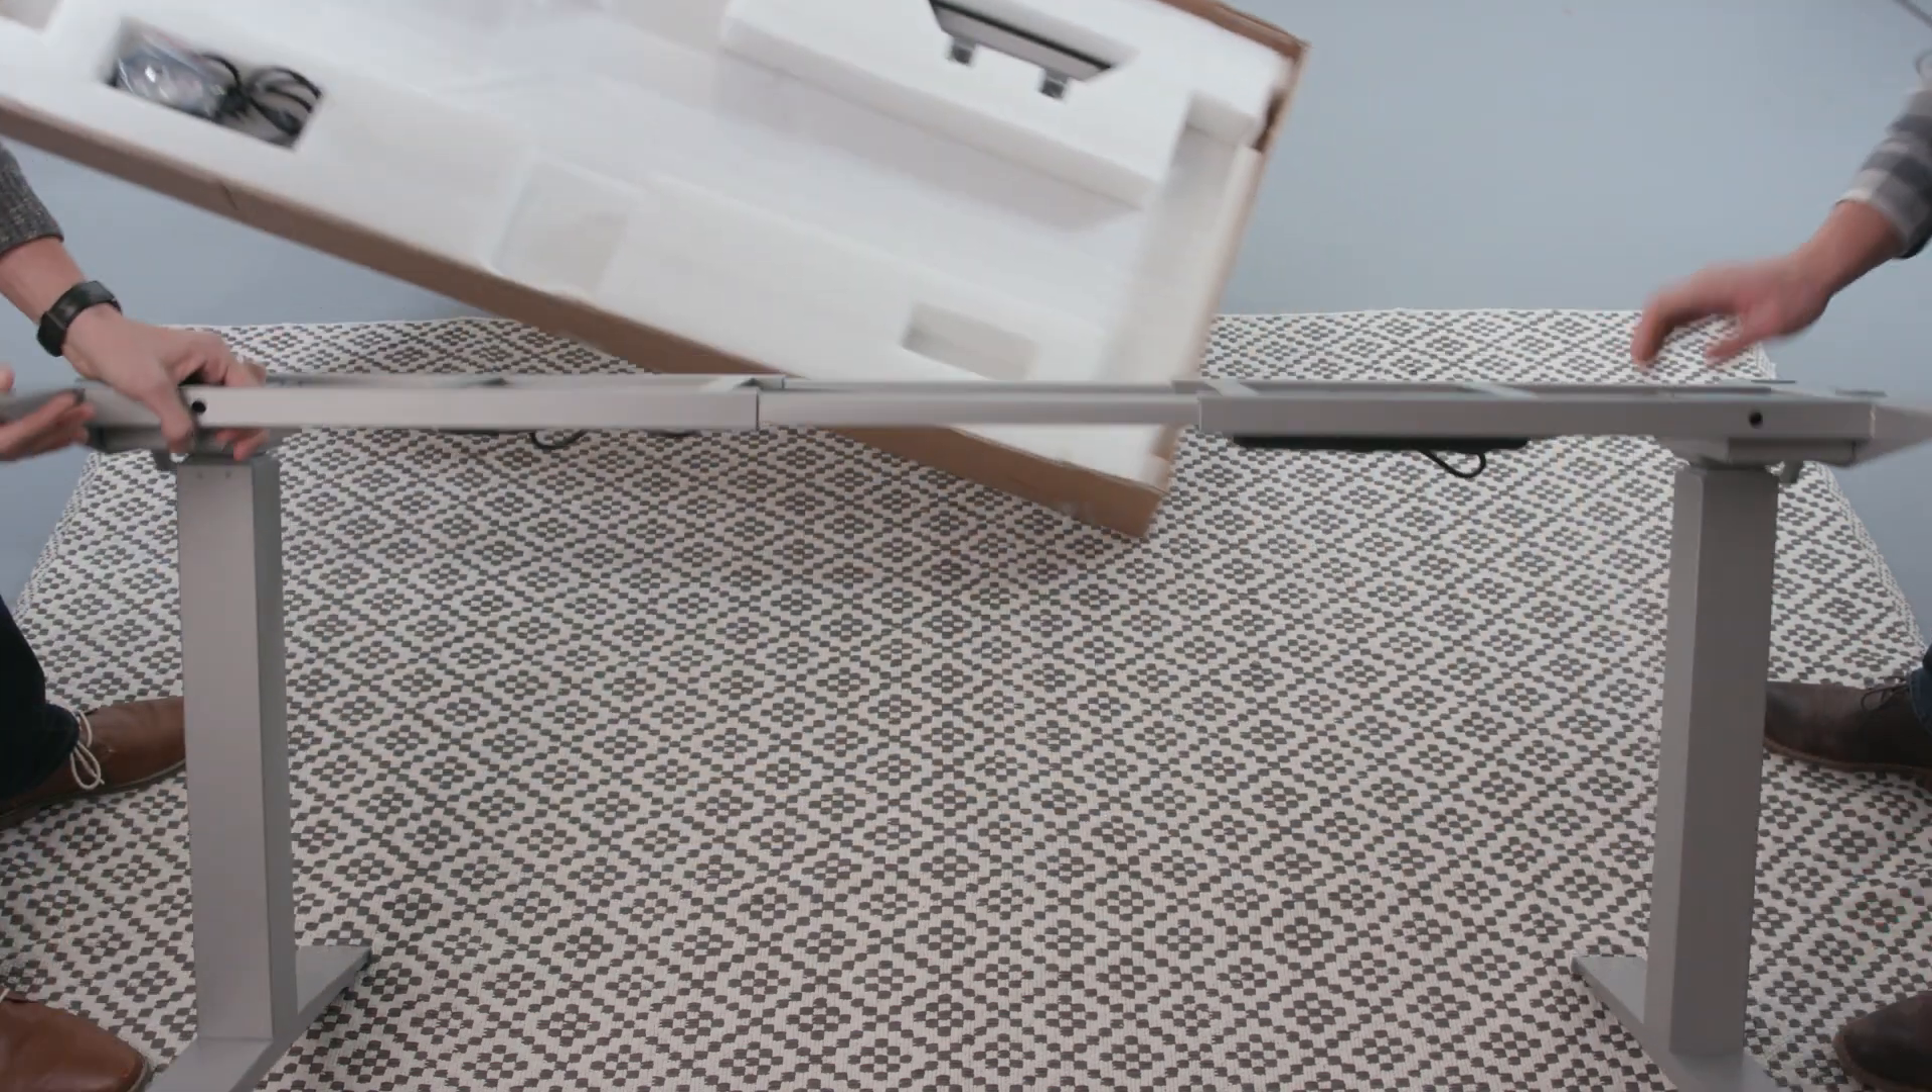The base is now assembled and ready to be installed with or without Versa -Top clamps.